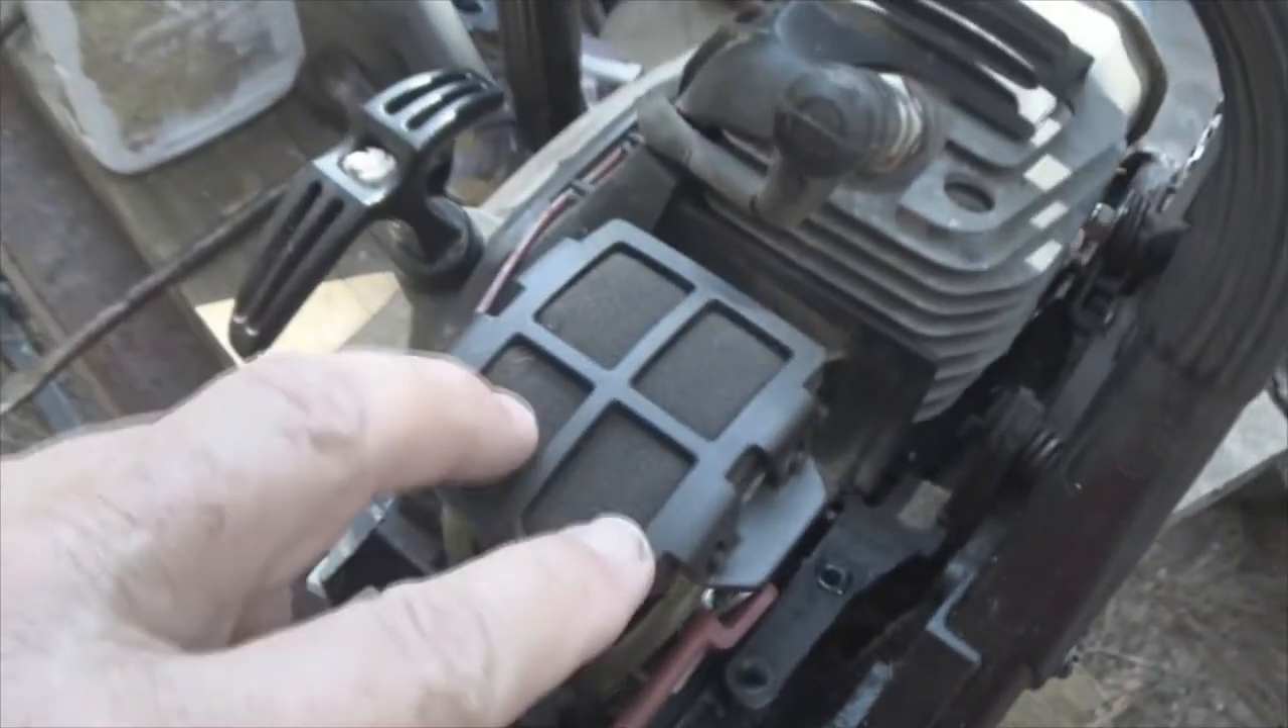Okay, we've got the air filter back on, washed it off, used some soap.